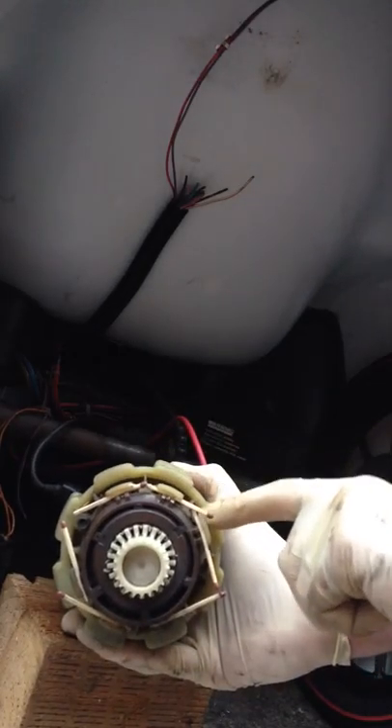So i've just put the matchsticks in.